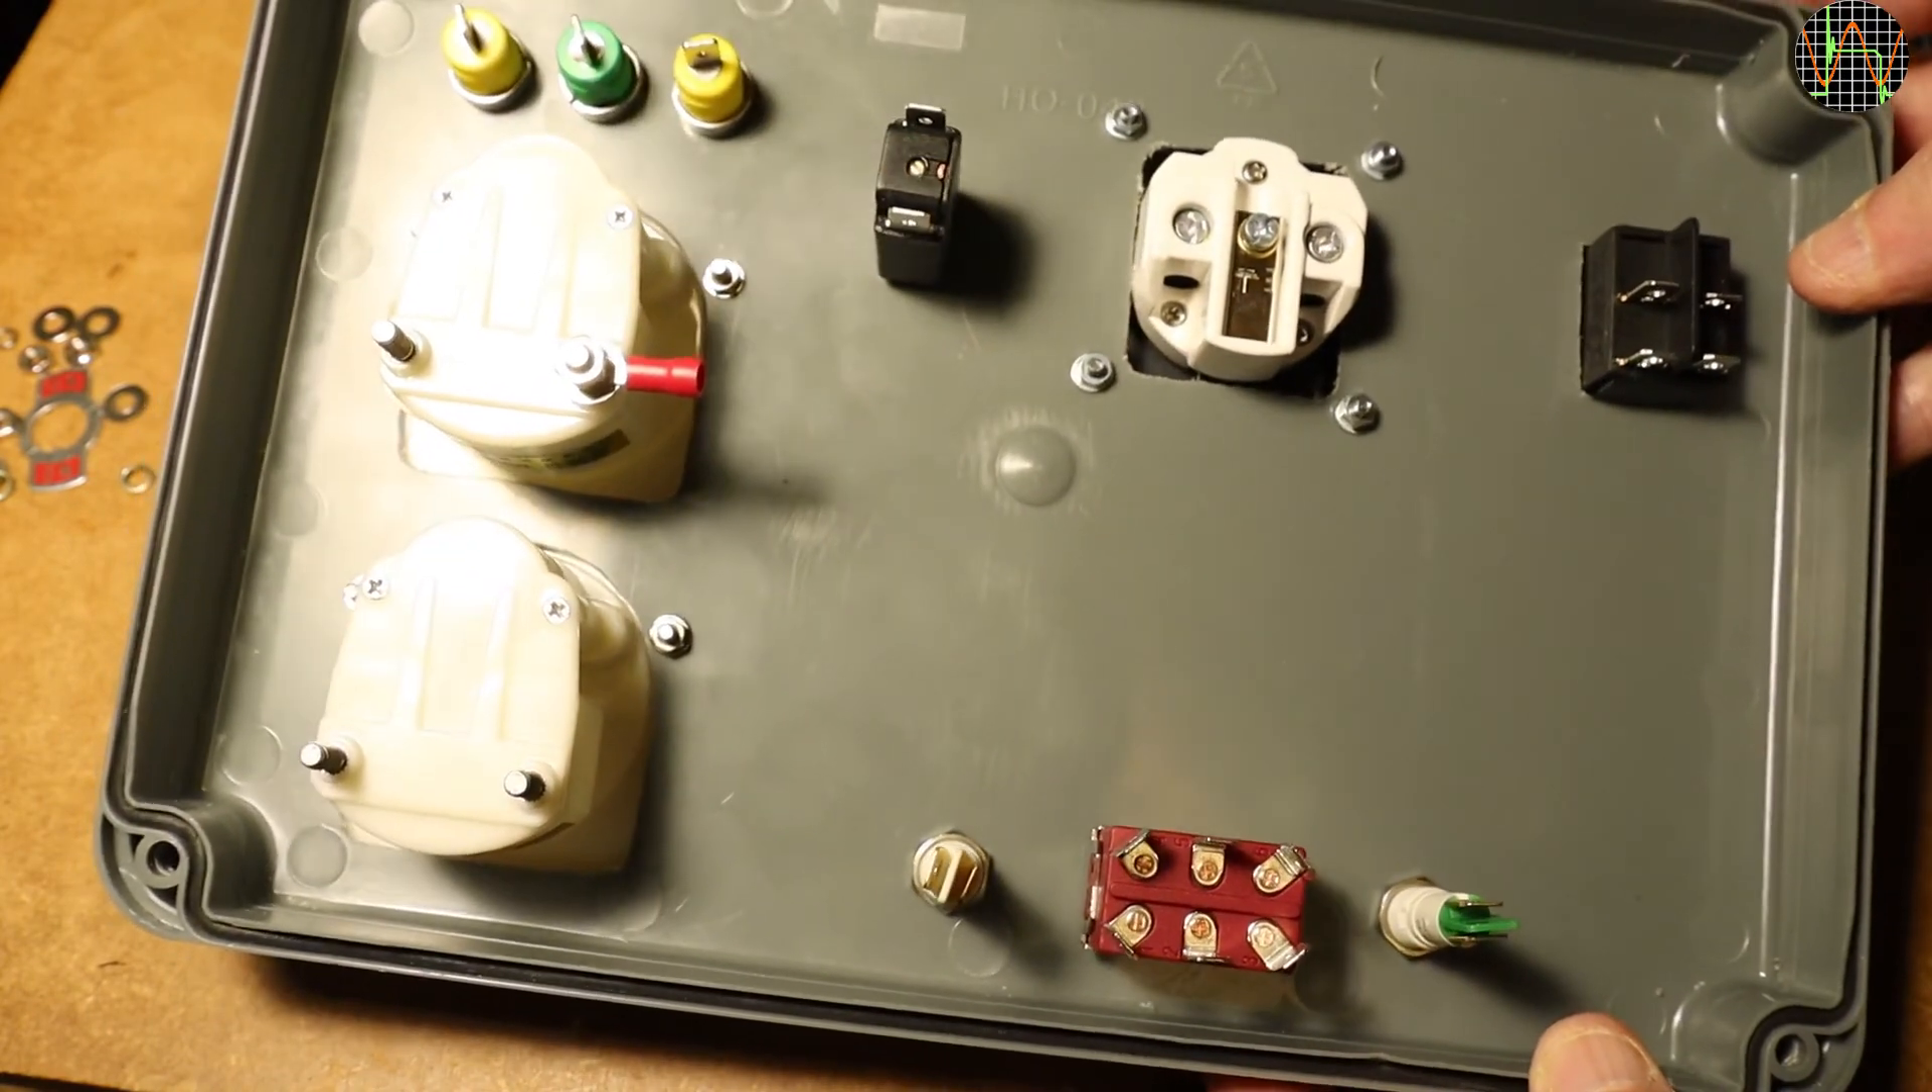The components are in and what is left is to wire them up.